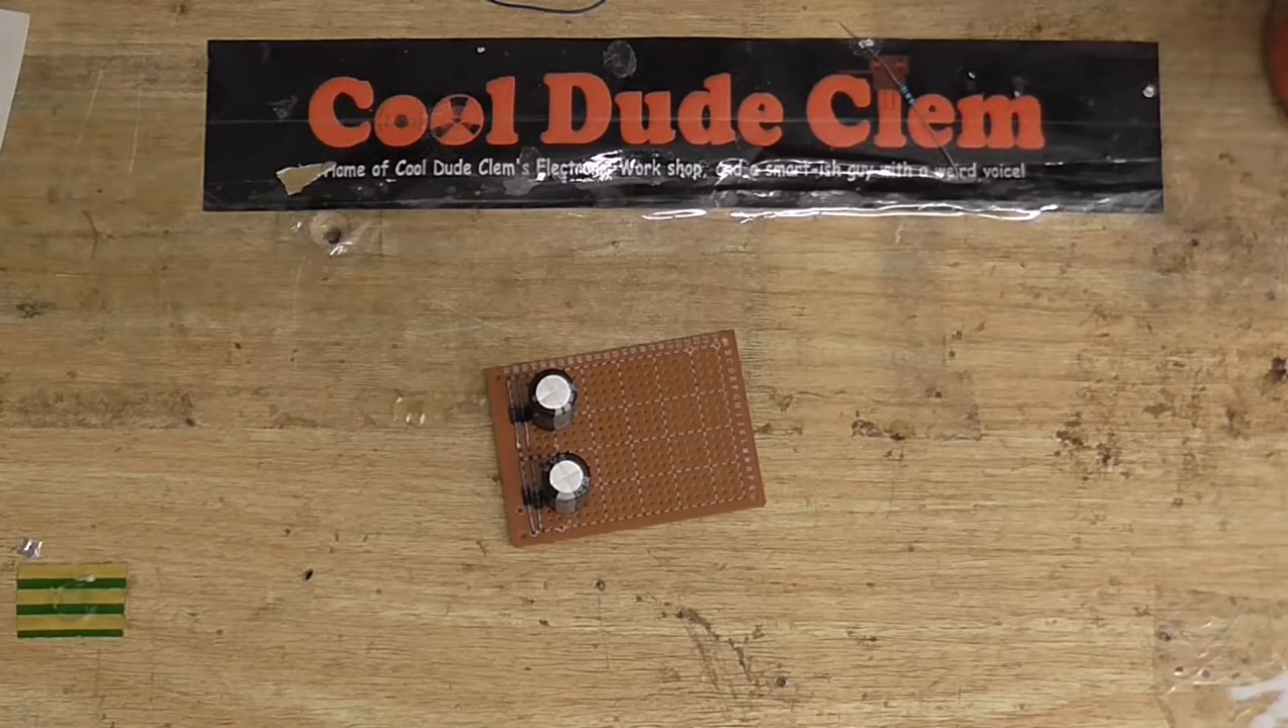And as you can see, I have already put the power supply components in.